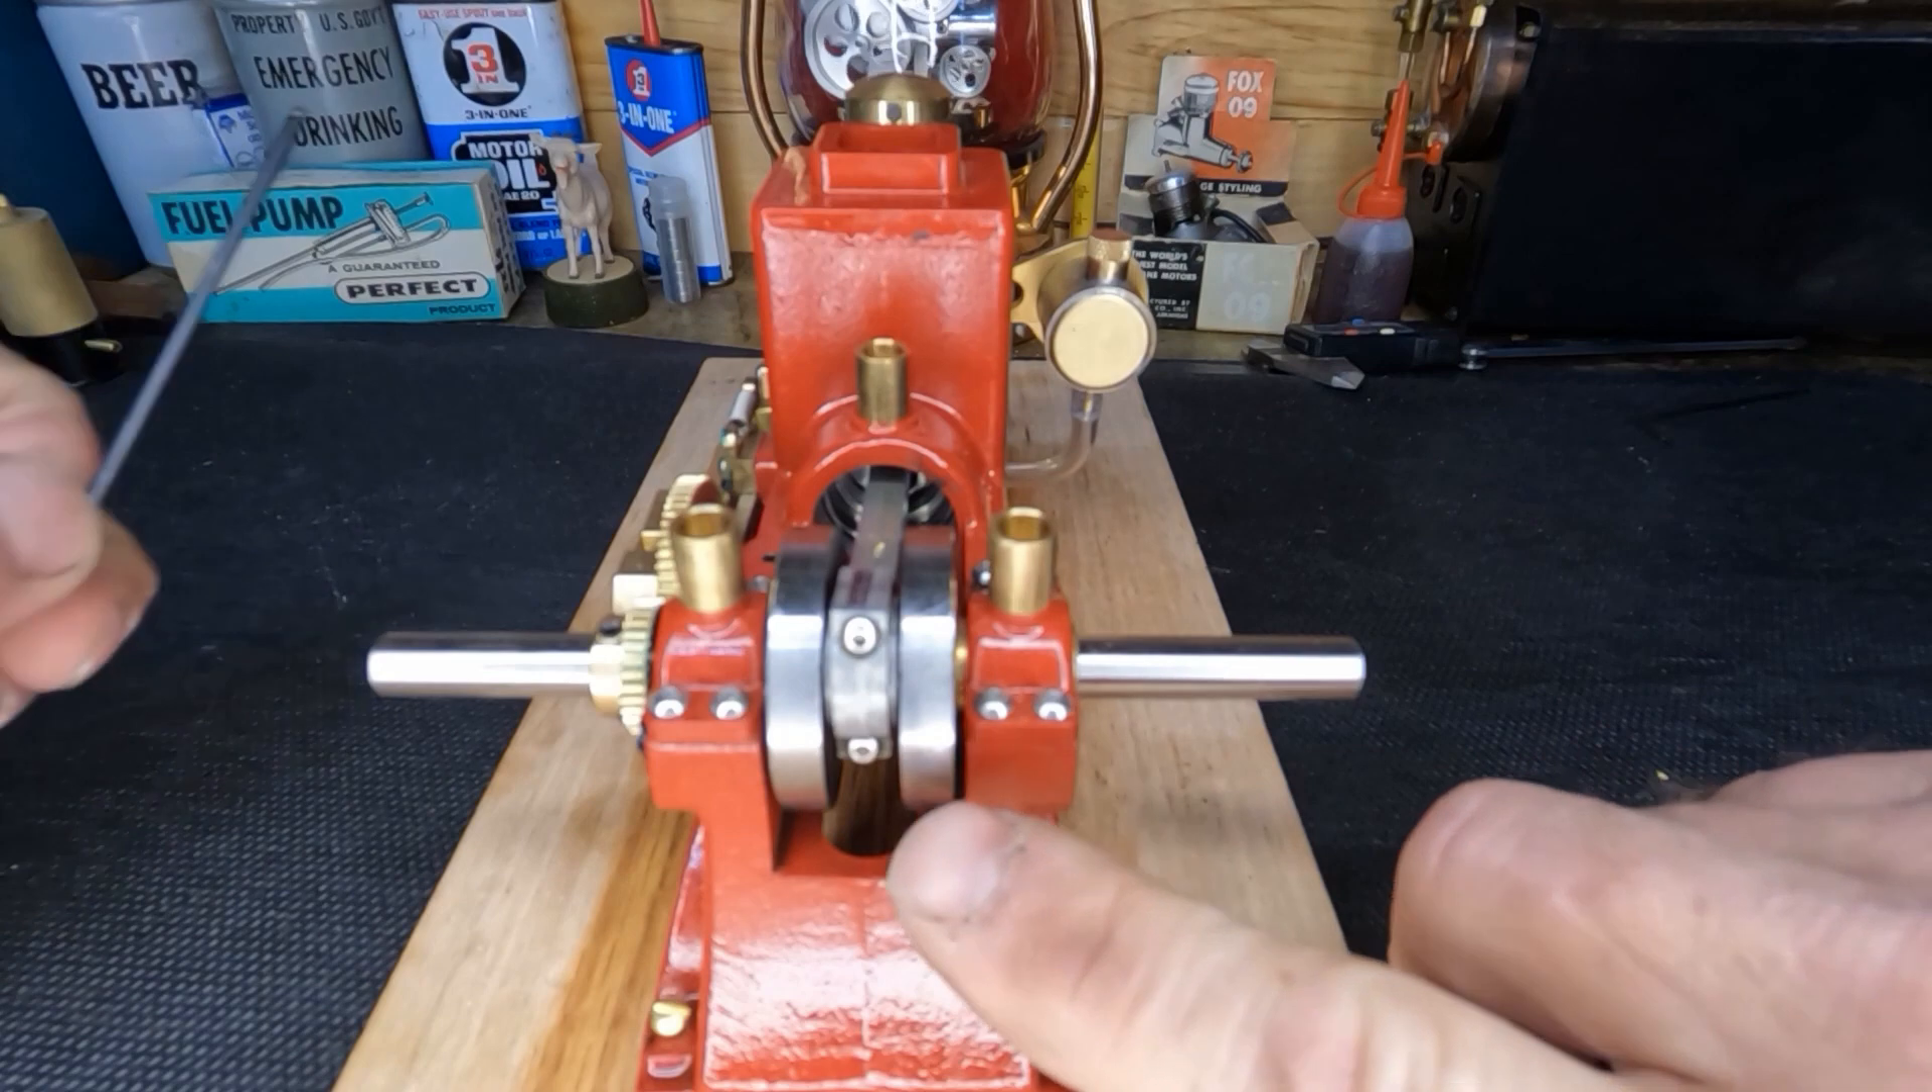All right we got both of our flywheels off.